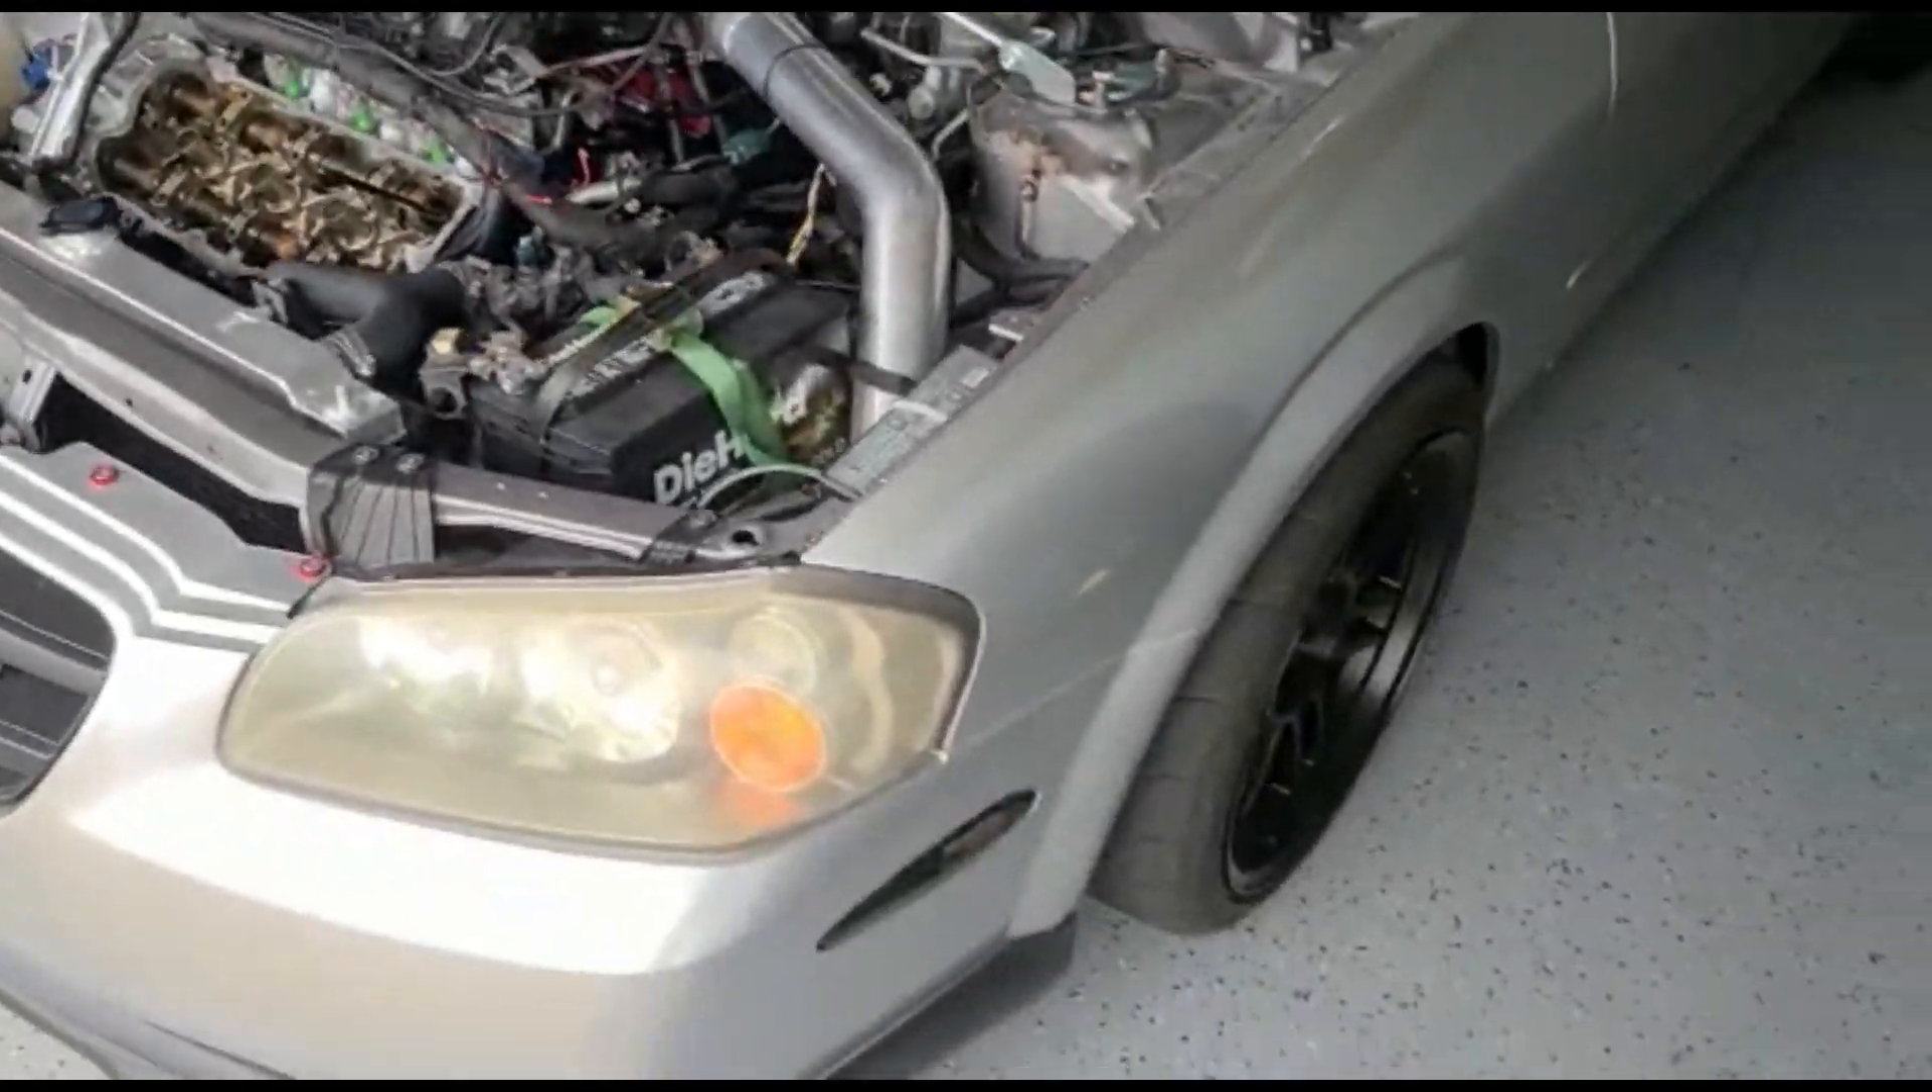I haven't even relocated the battery yet.